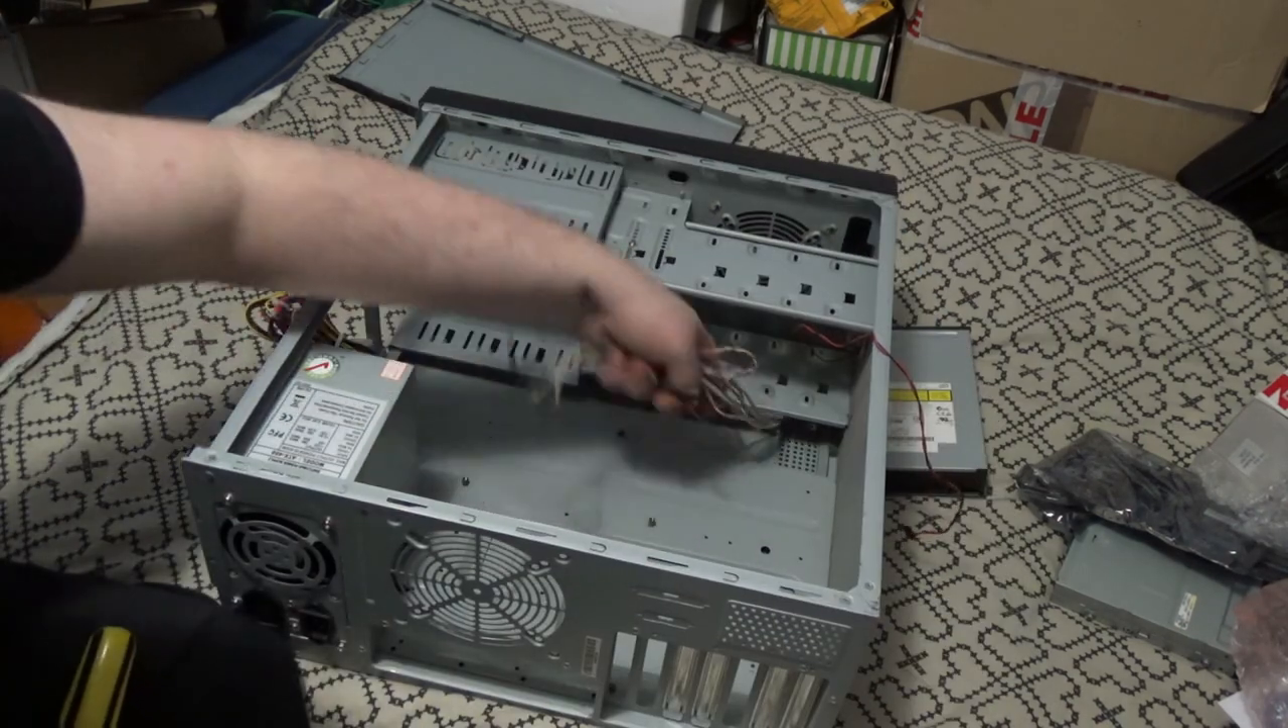Okay, so the power supply's in at least. I got it the wrong way around, of course, the first time.